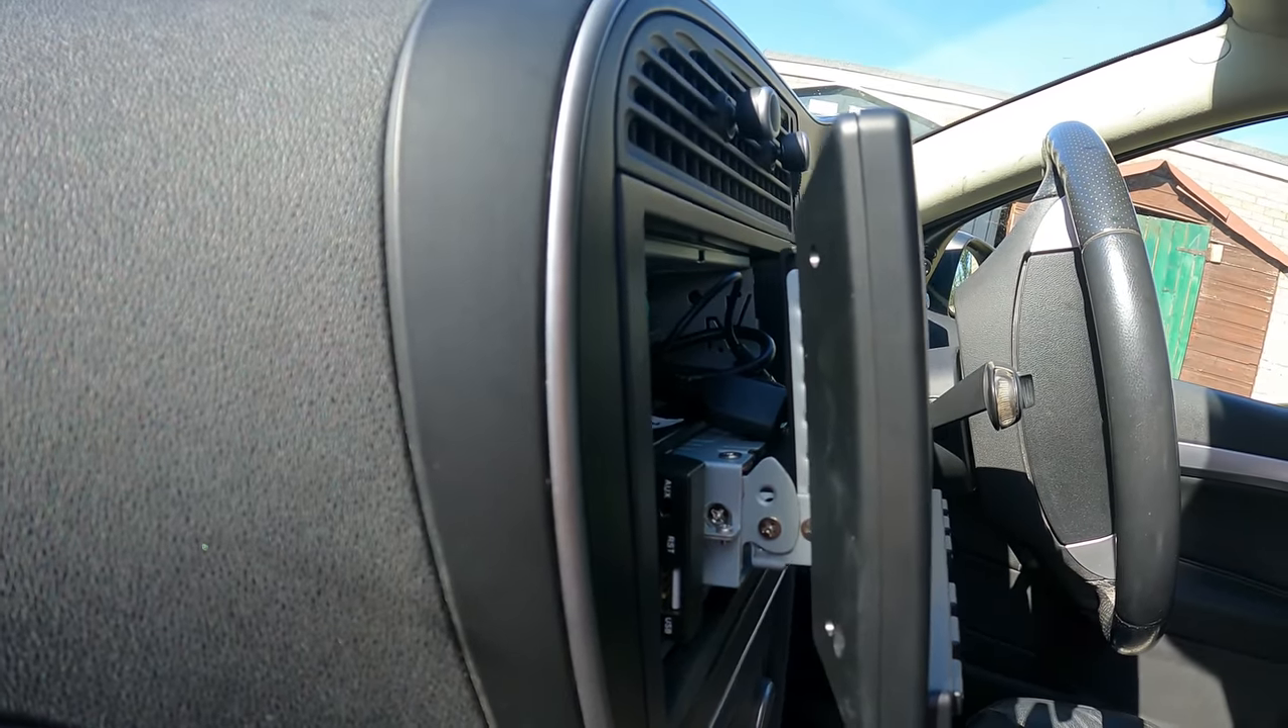And here it is installed in my Saab 9 3. So you're probably going to notice straight away that the head unit is protruding quite a way away from the dashboard itself.